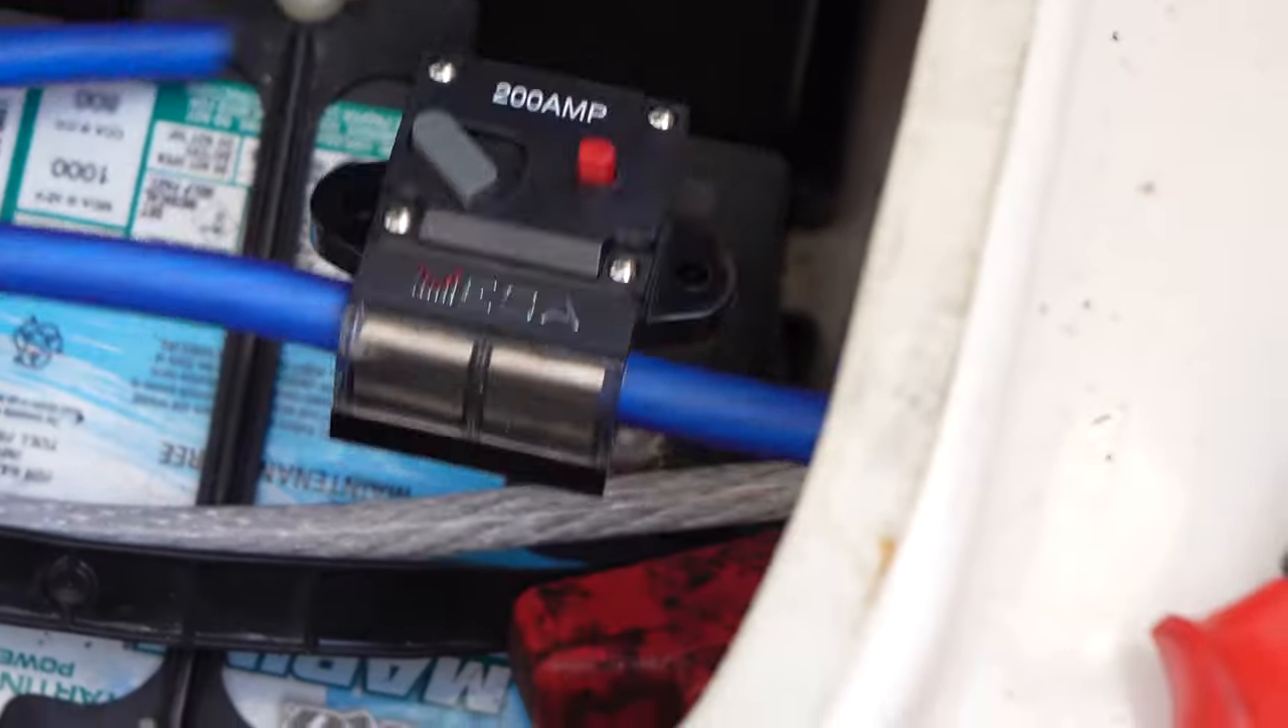We also added our inline fuse here between the battery and our positive wire.